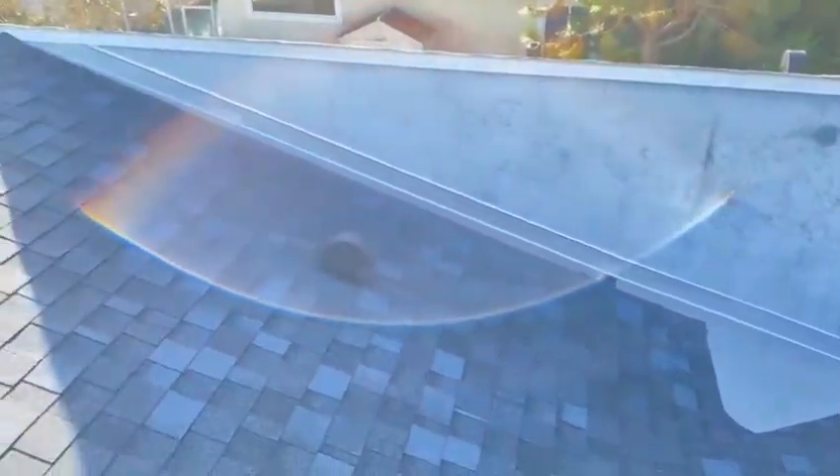Look at that beautiful wall flashing installed all the way along here.